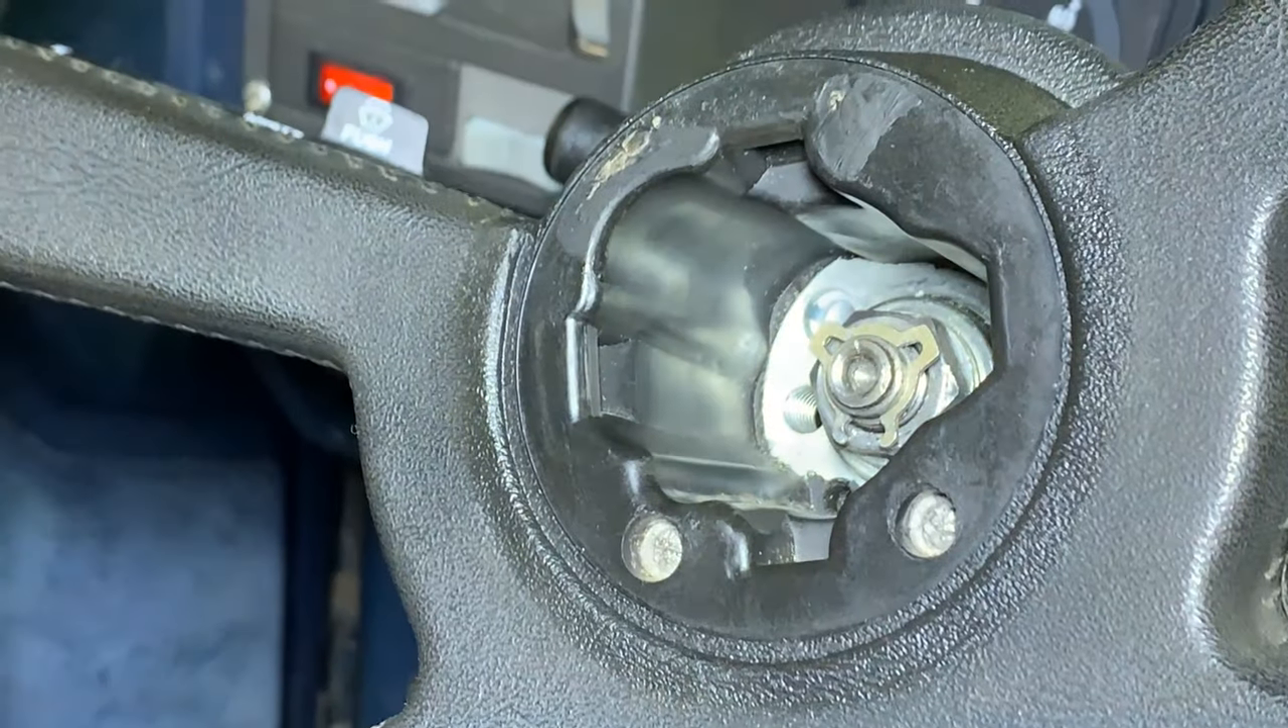Okay so we've got our nut torque to 30 pounds we've got our little clip on here.